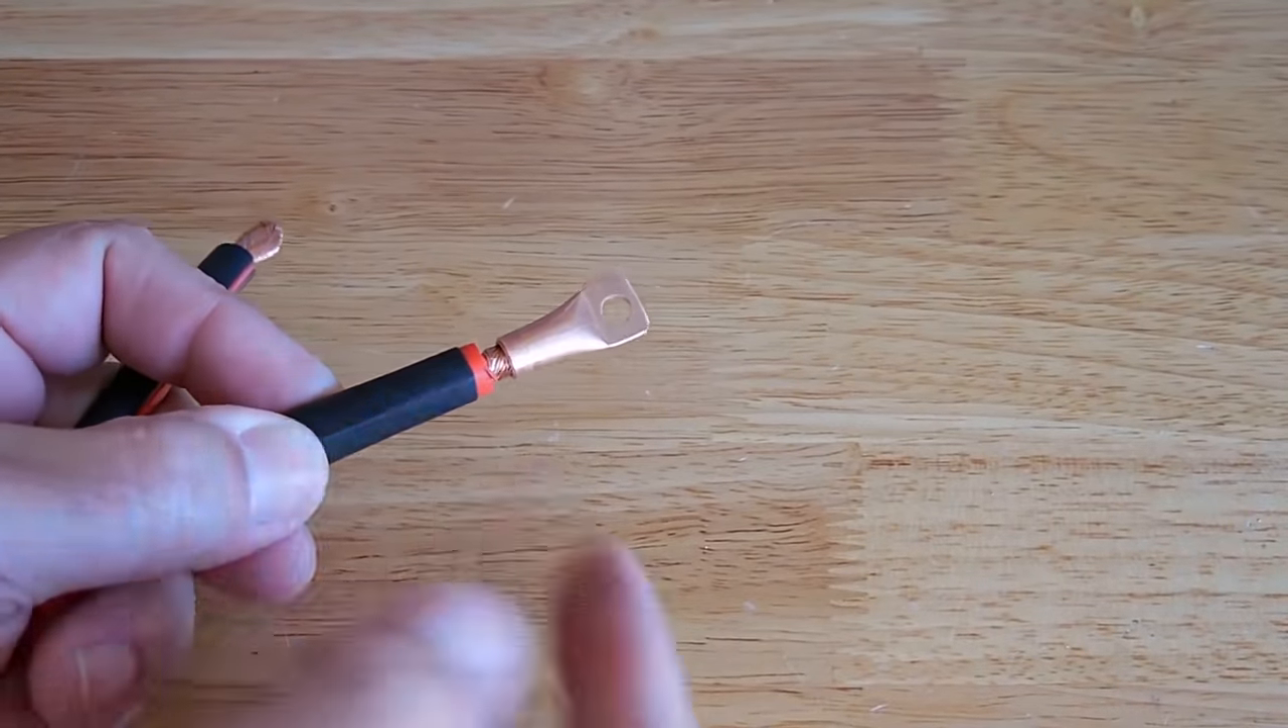You can see the connector slid on.